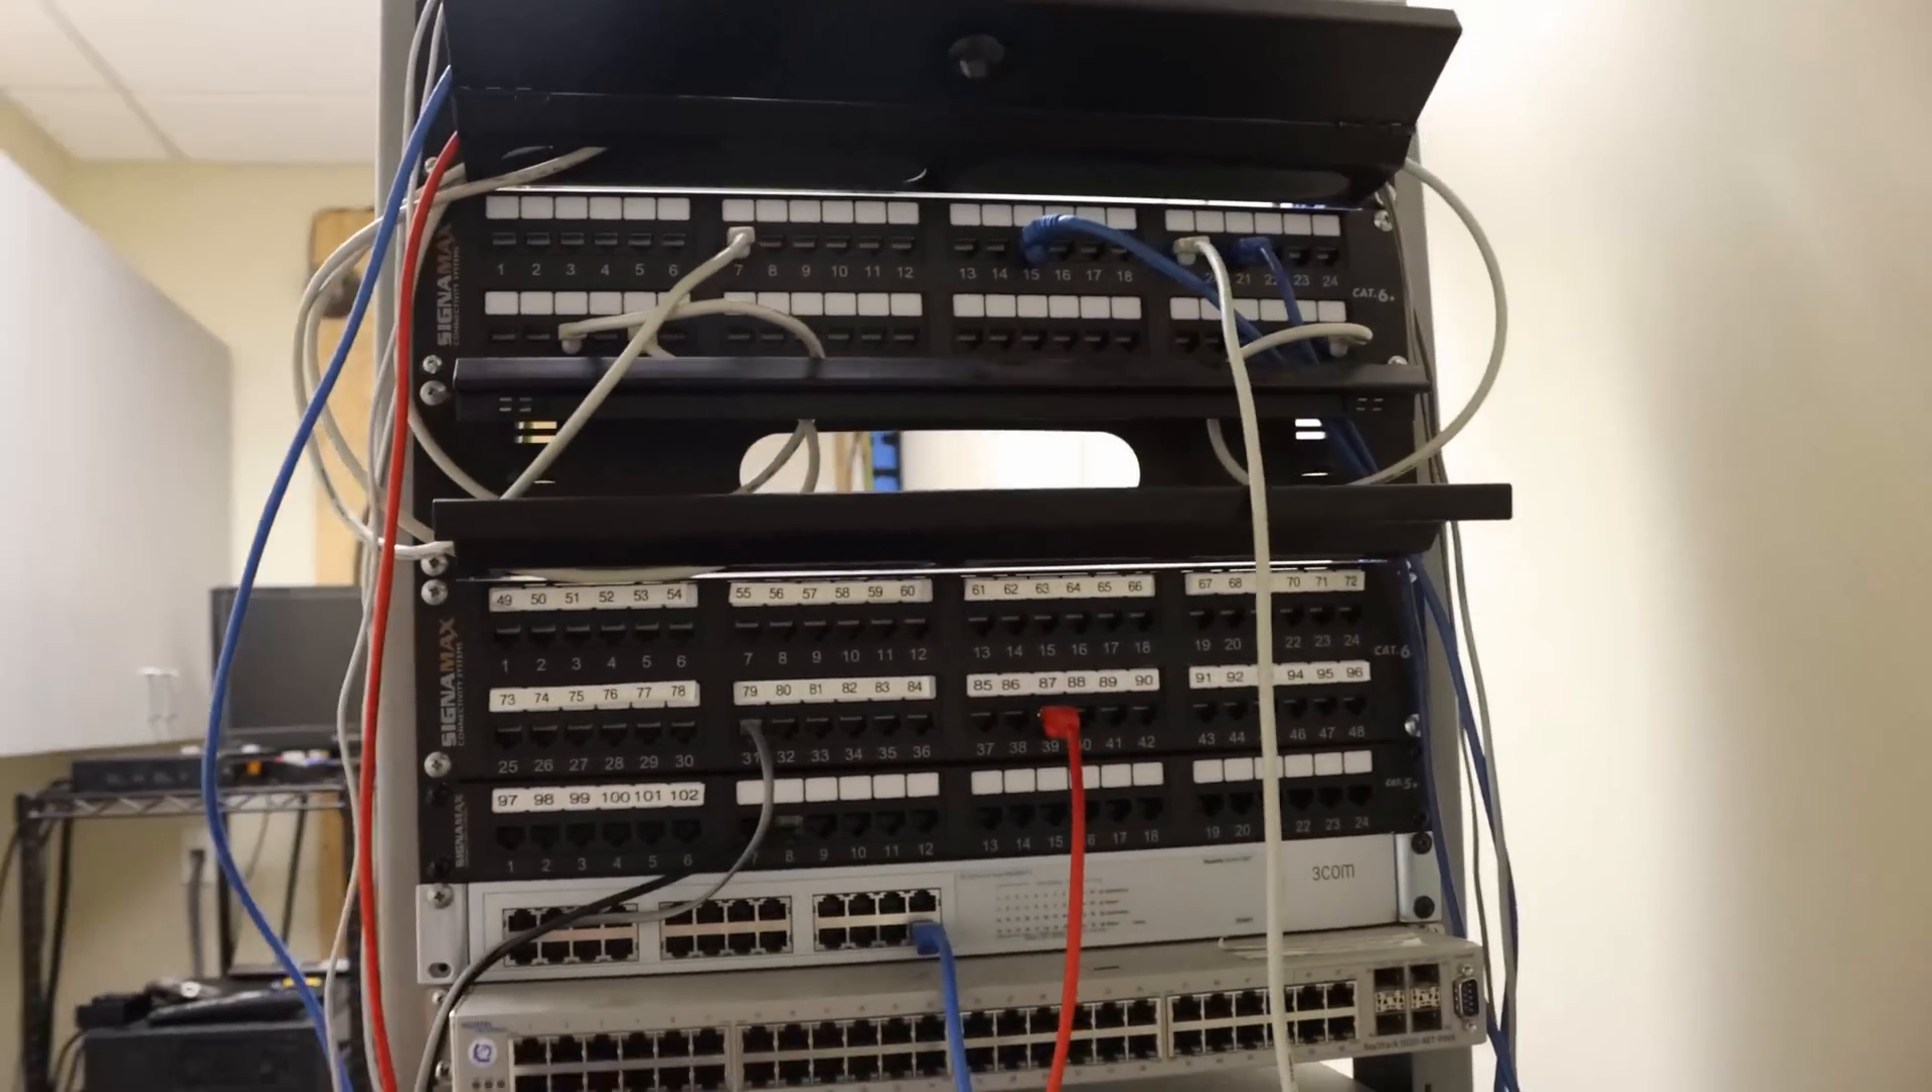All right so most of the patch cables are now out we see a couple that are here they're just looped in between different keystones.